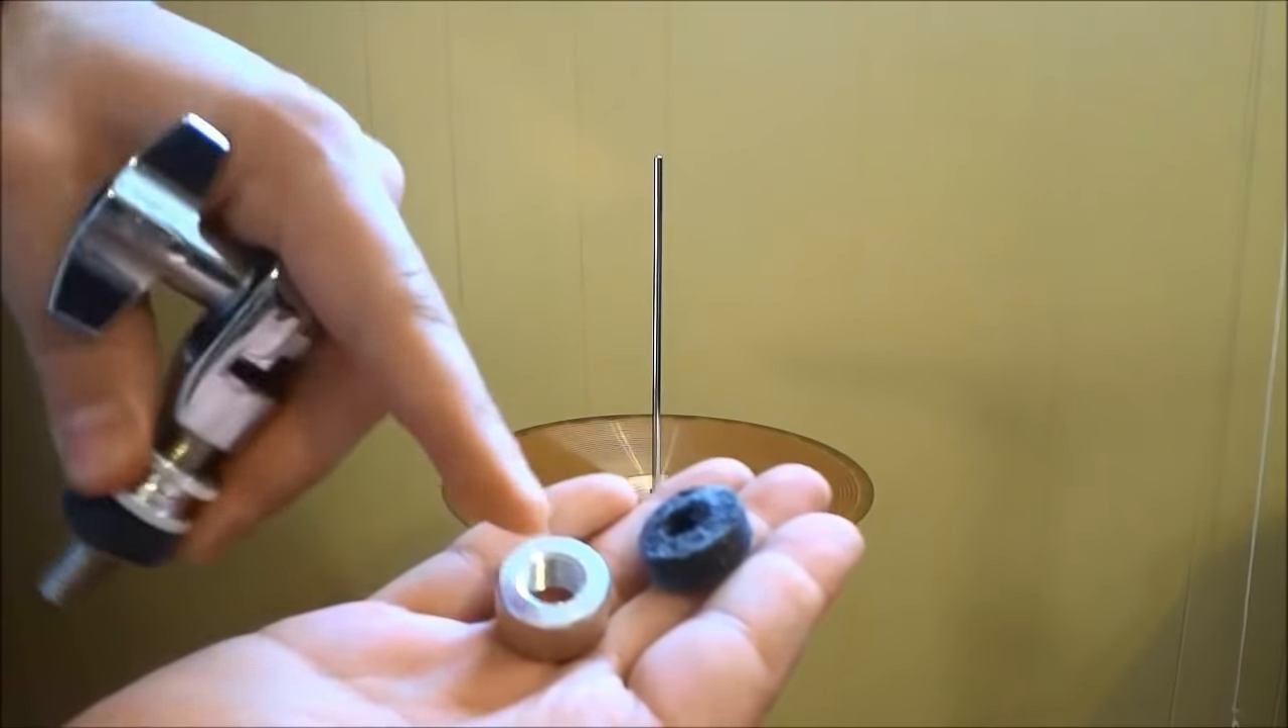So I have removed the bottom portion which is this piece that loosens off and the bottom piece of felt.